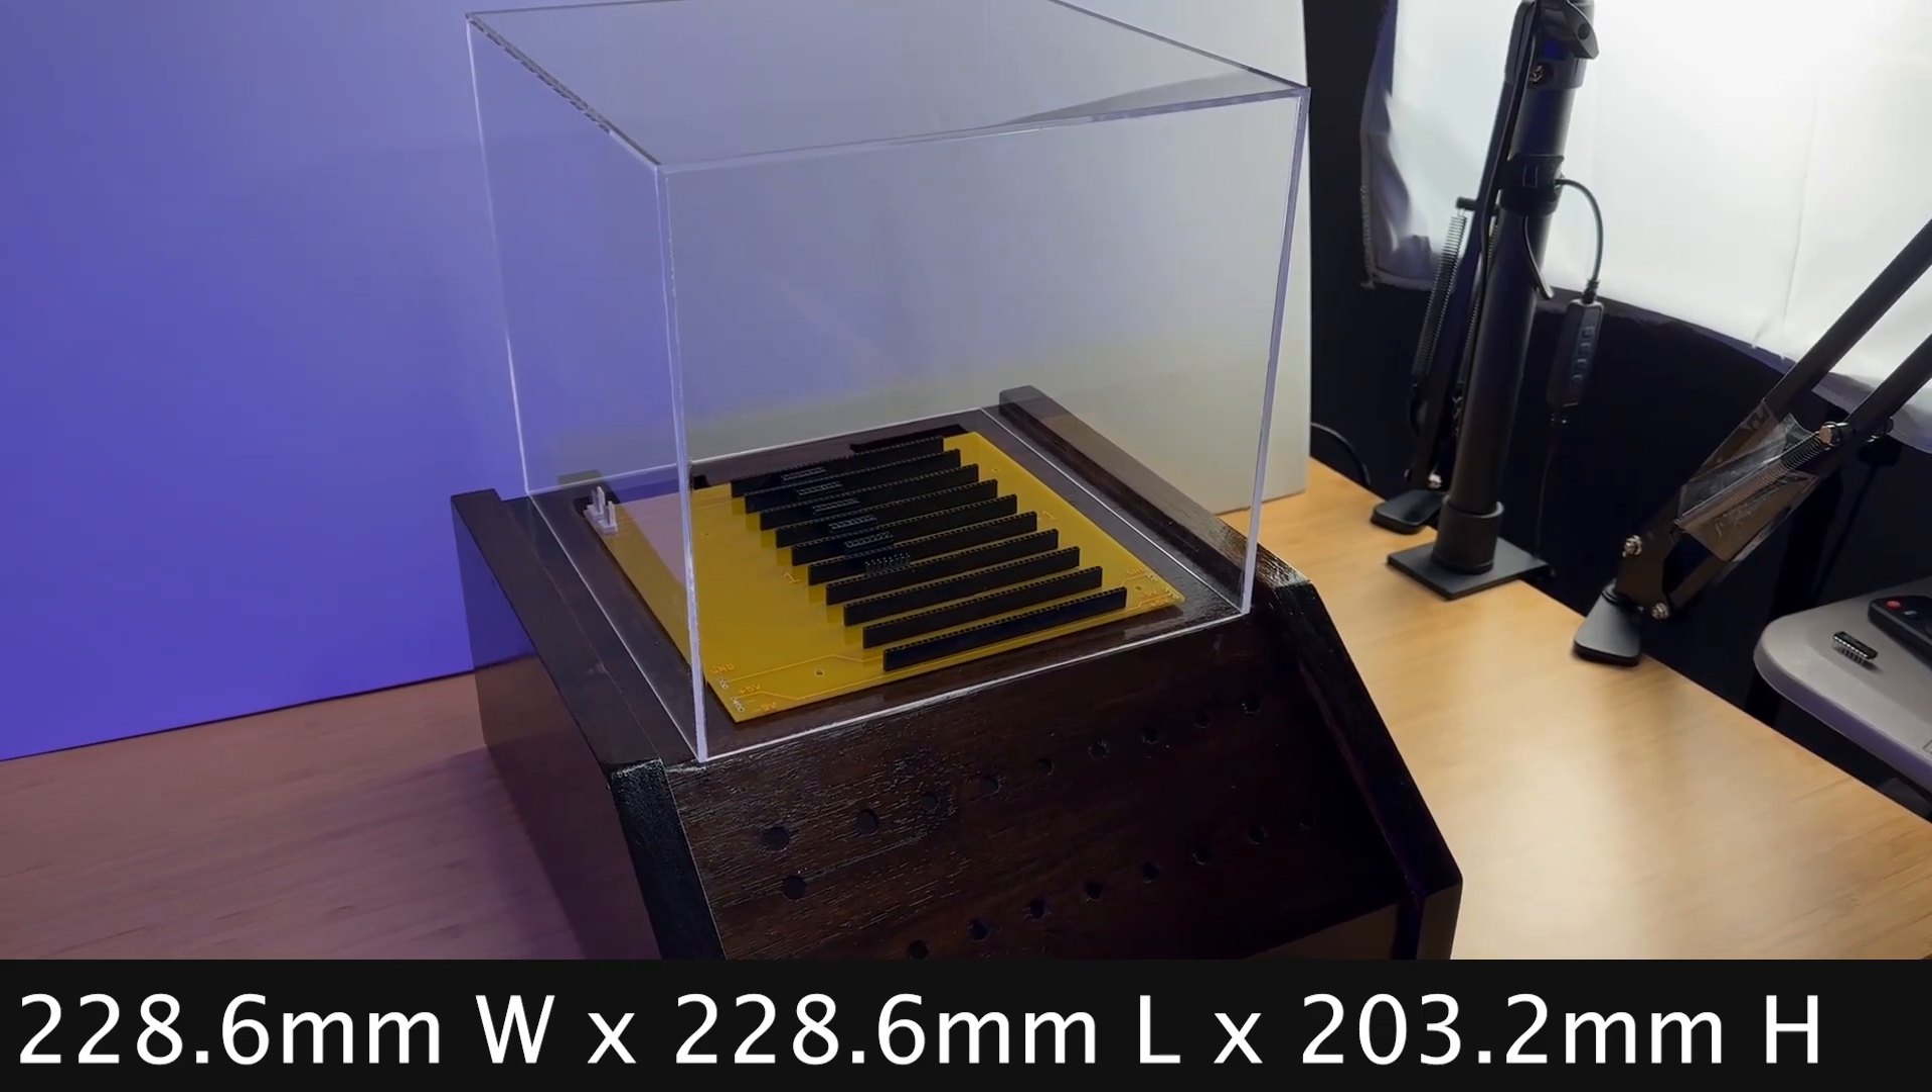I added a plexiglass enclosure on top of the case for a complete appearance.